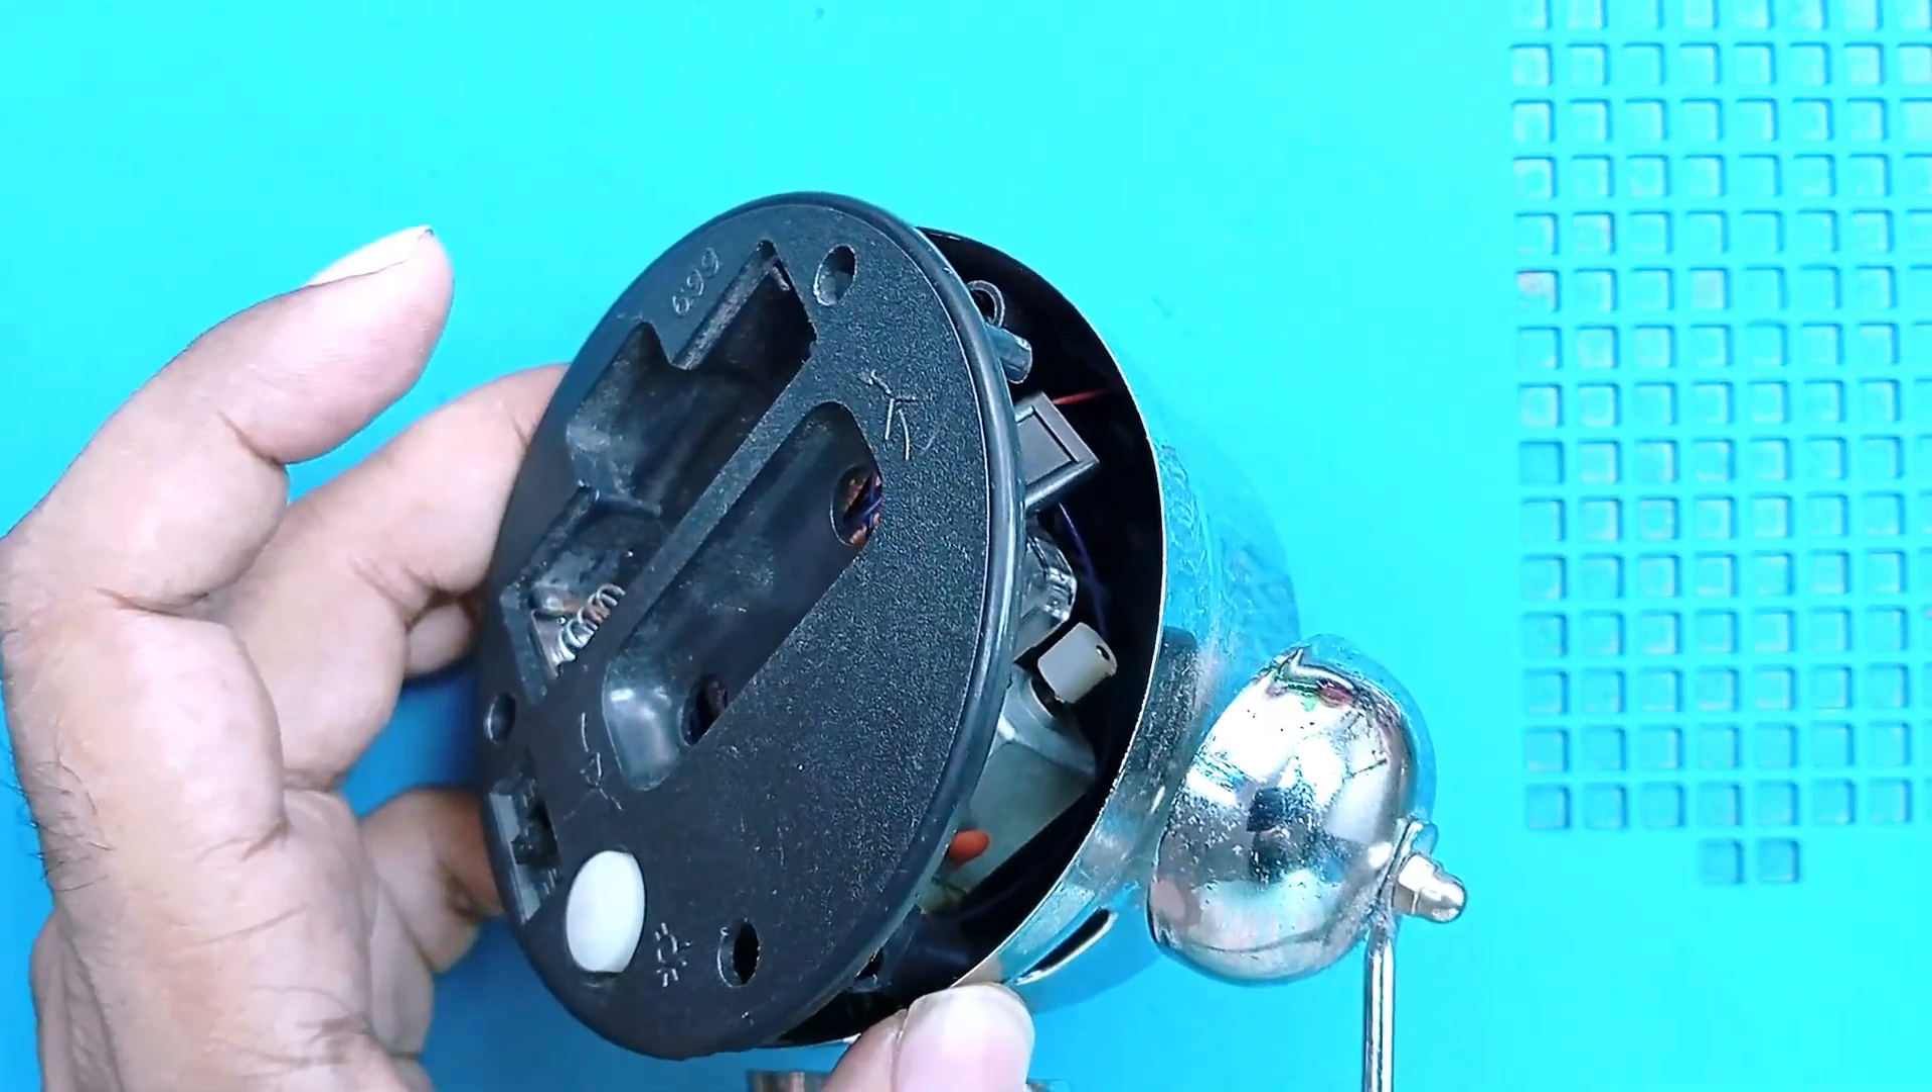You can see the back part is not in its place.